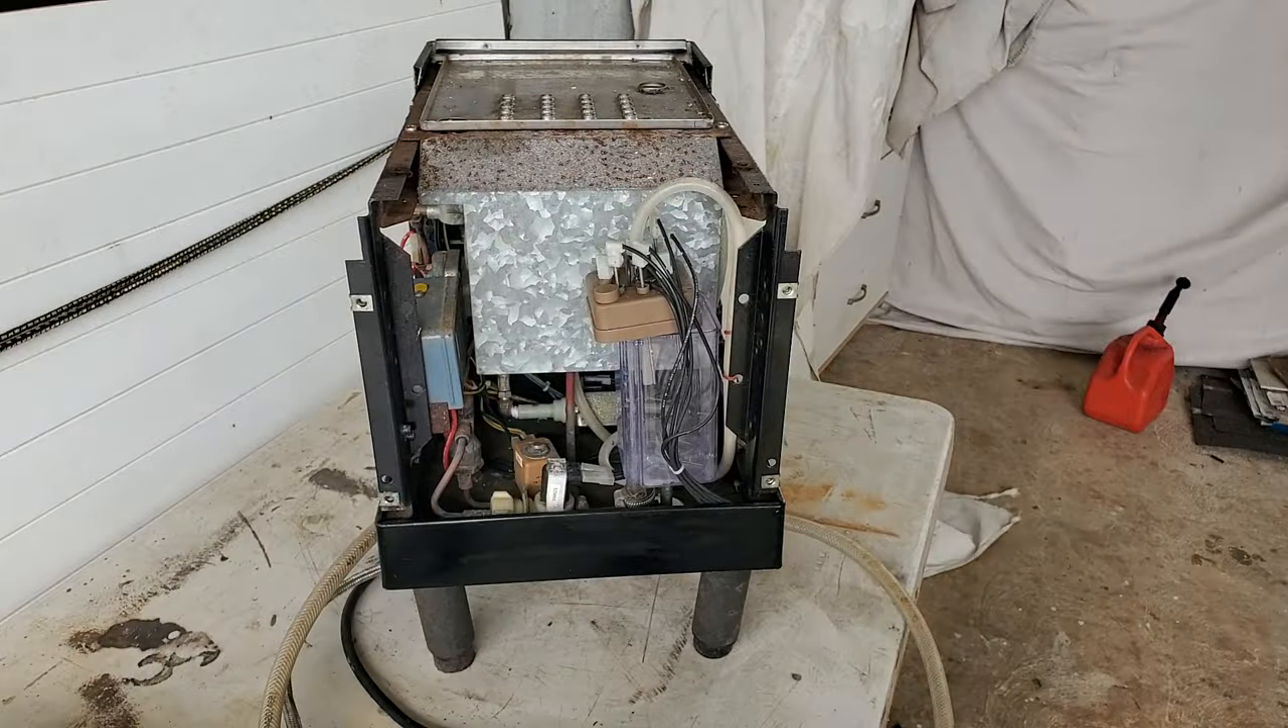So, here, here's the back plate off.